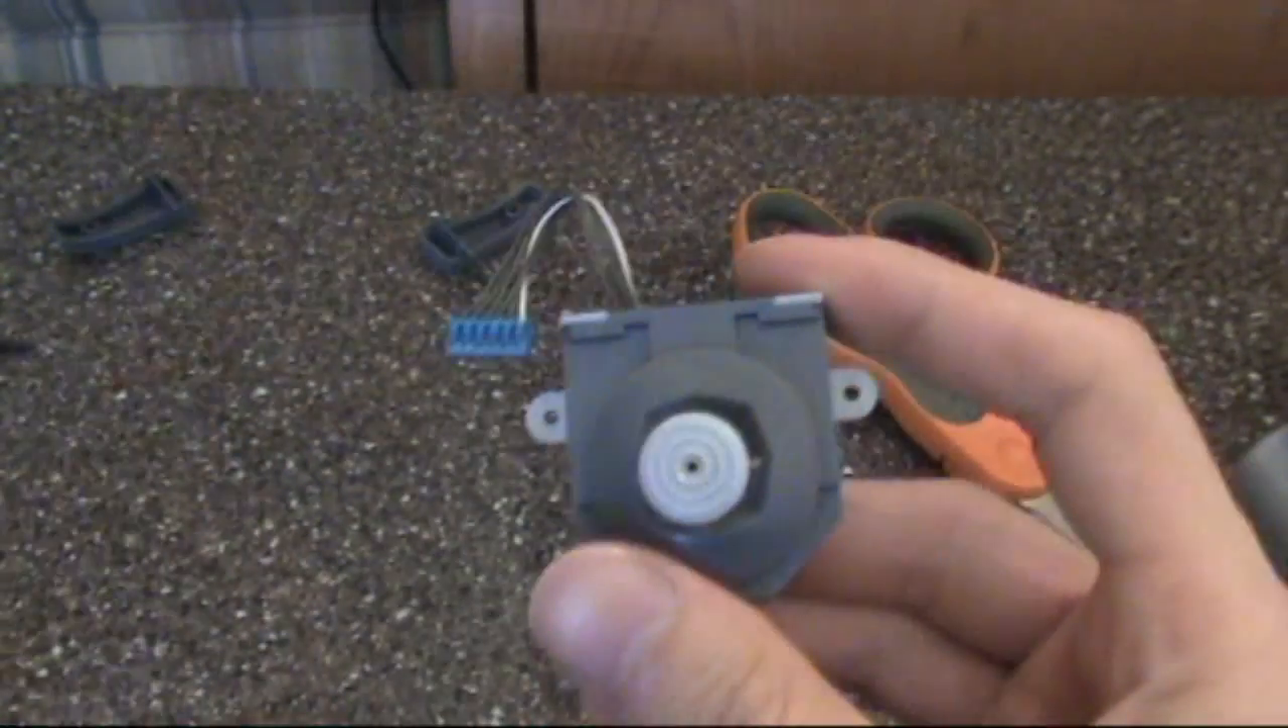And now, here it is the analog assembly, apart from the controller.